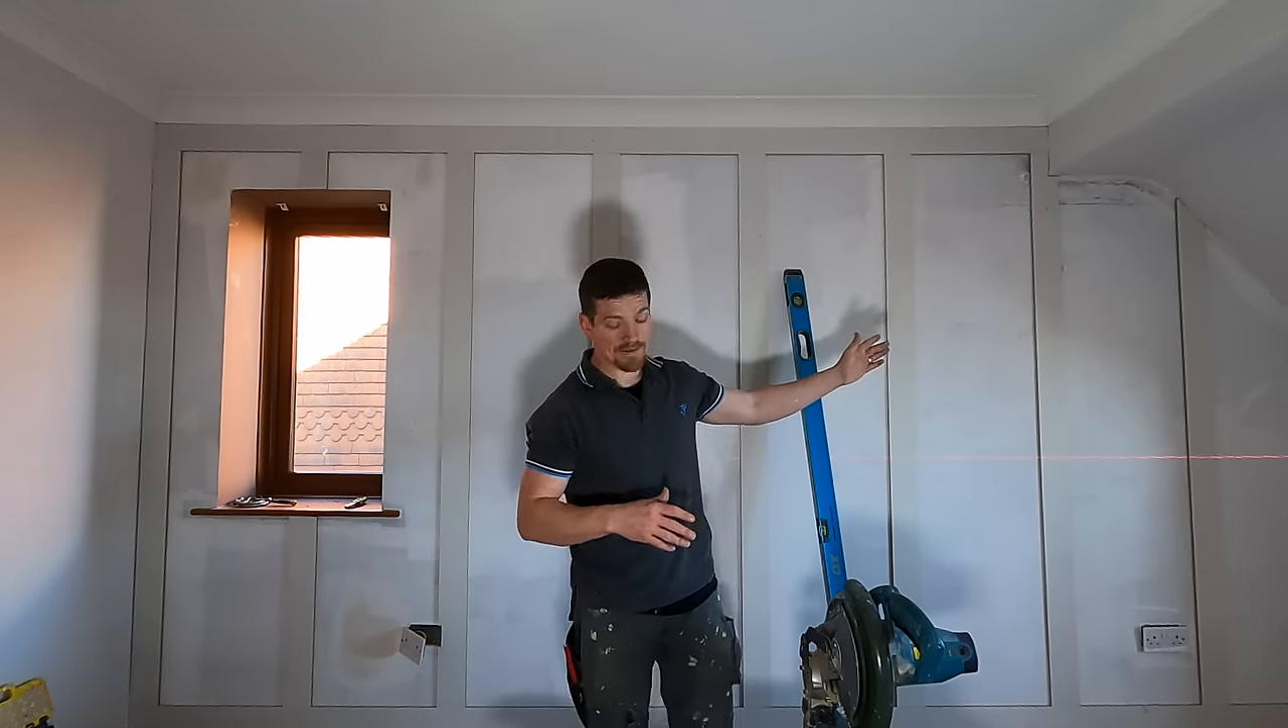Okay so that's all the uprights they're in place and they're ready to go.